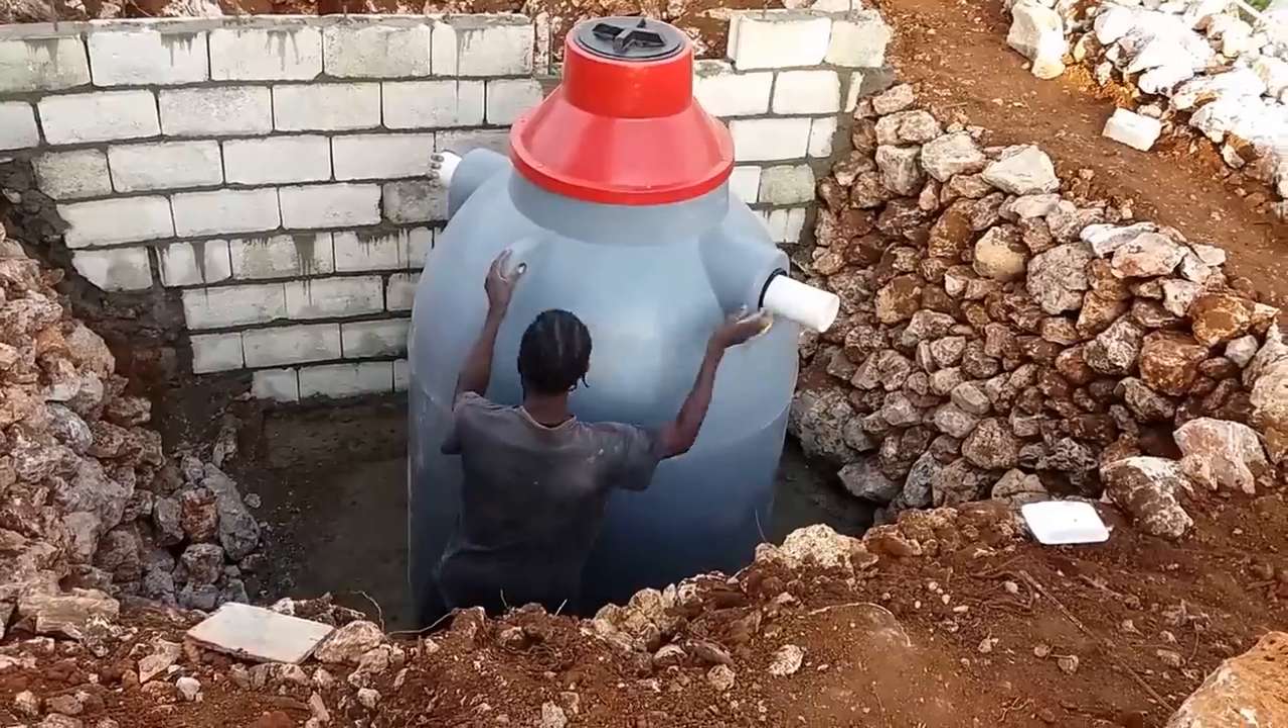As you can see now the tank is in the hole now.